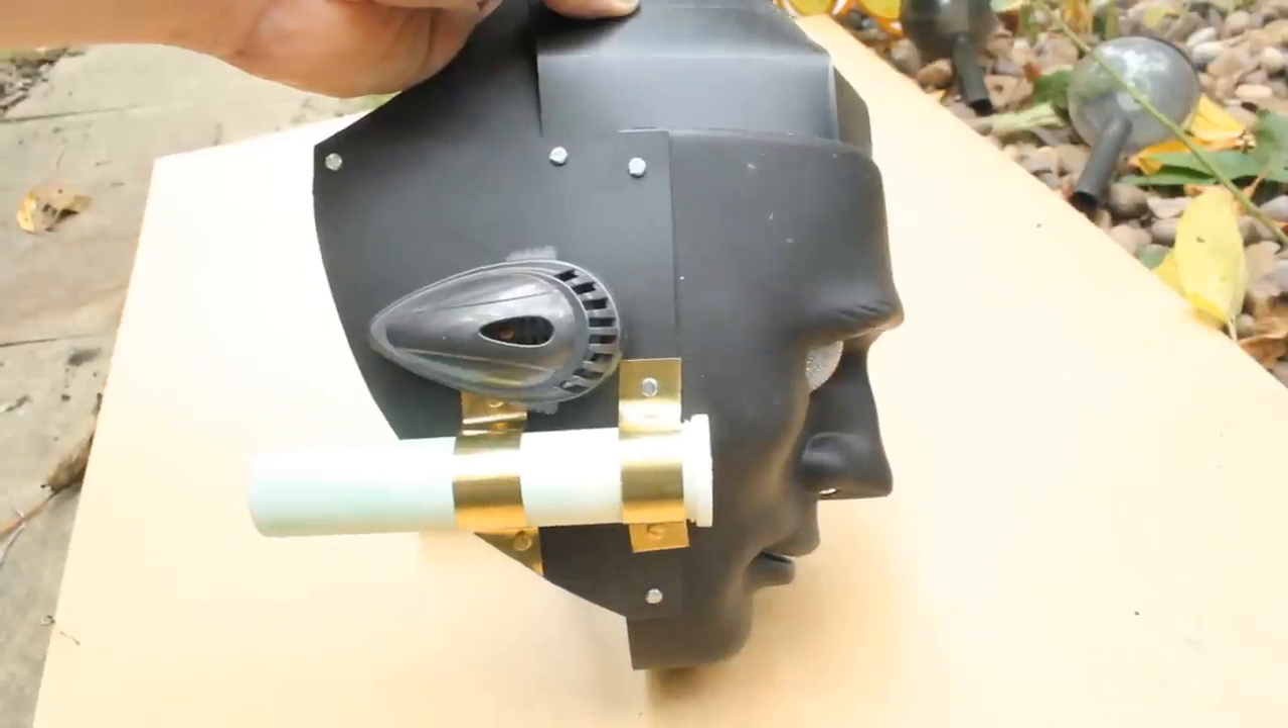Here's the mask with the ear pieces glued and bolted in place.